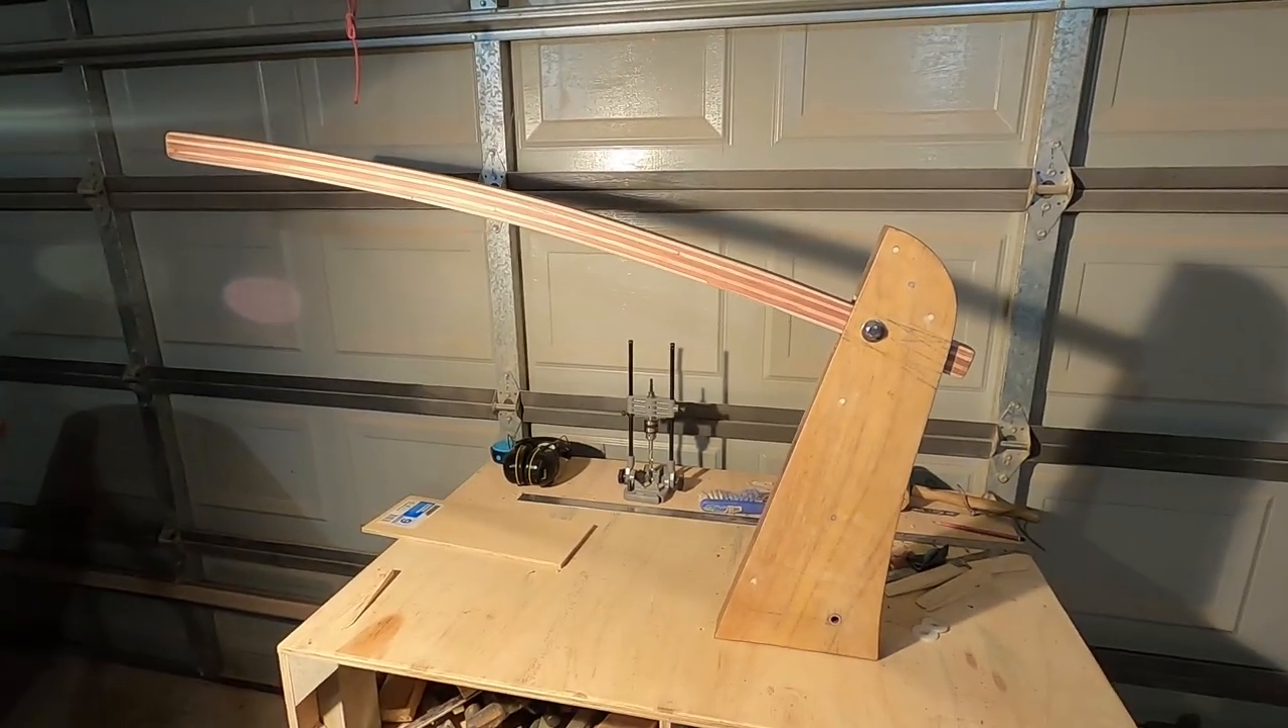So that's the tiller in place.